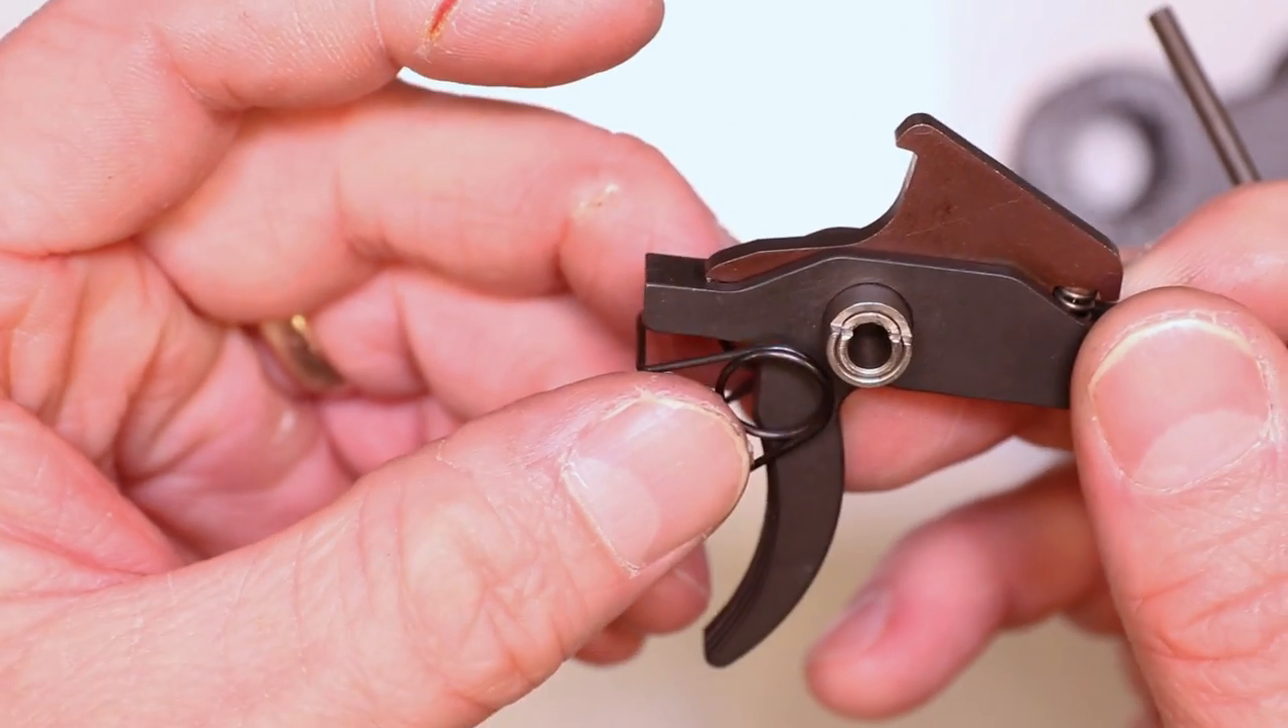All right, so the bushing is completely inserted all the way, we're good to go here.